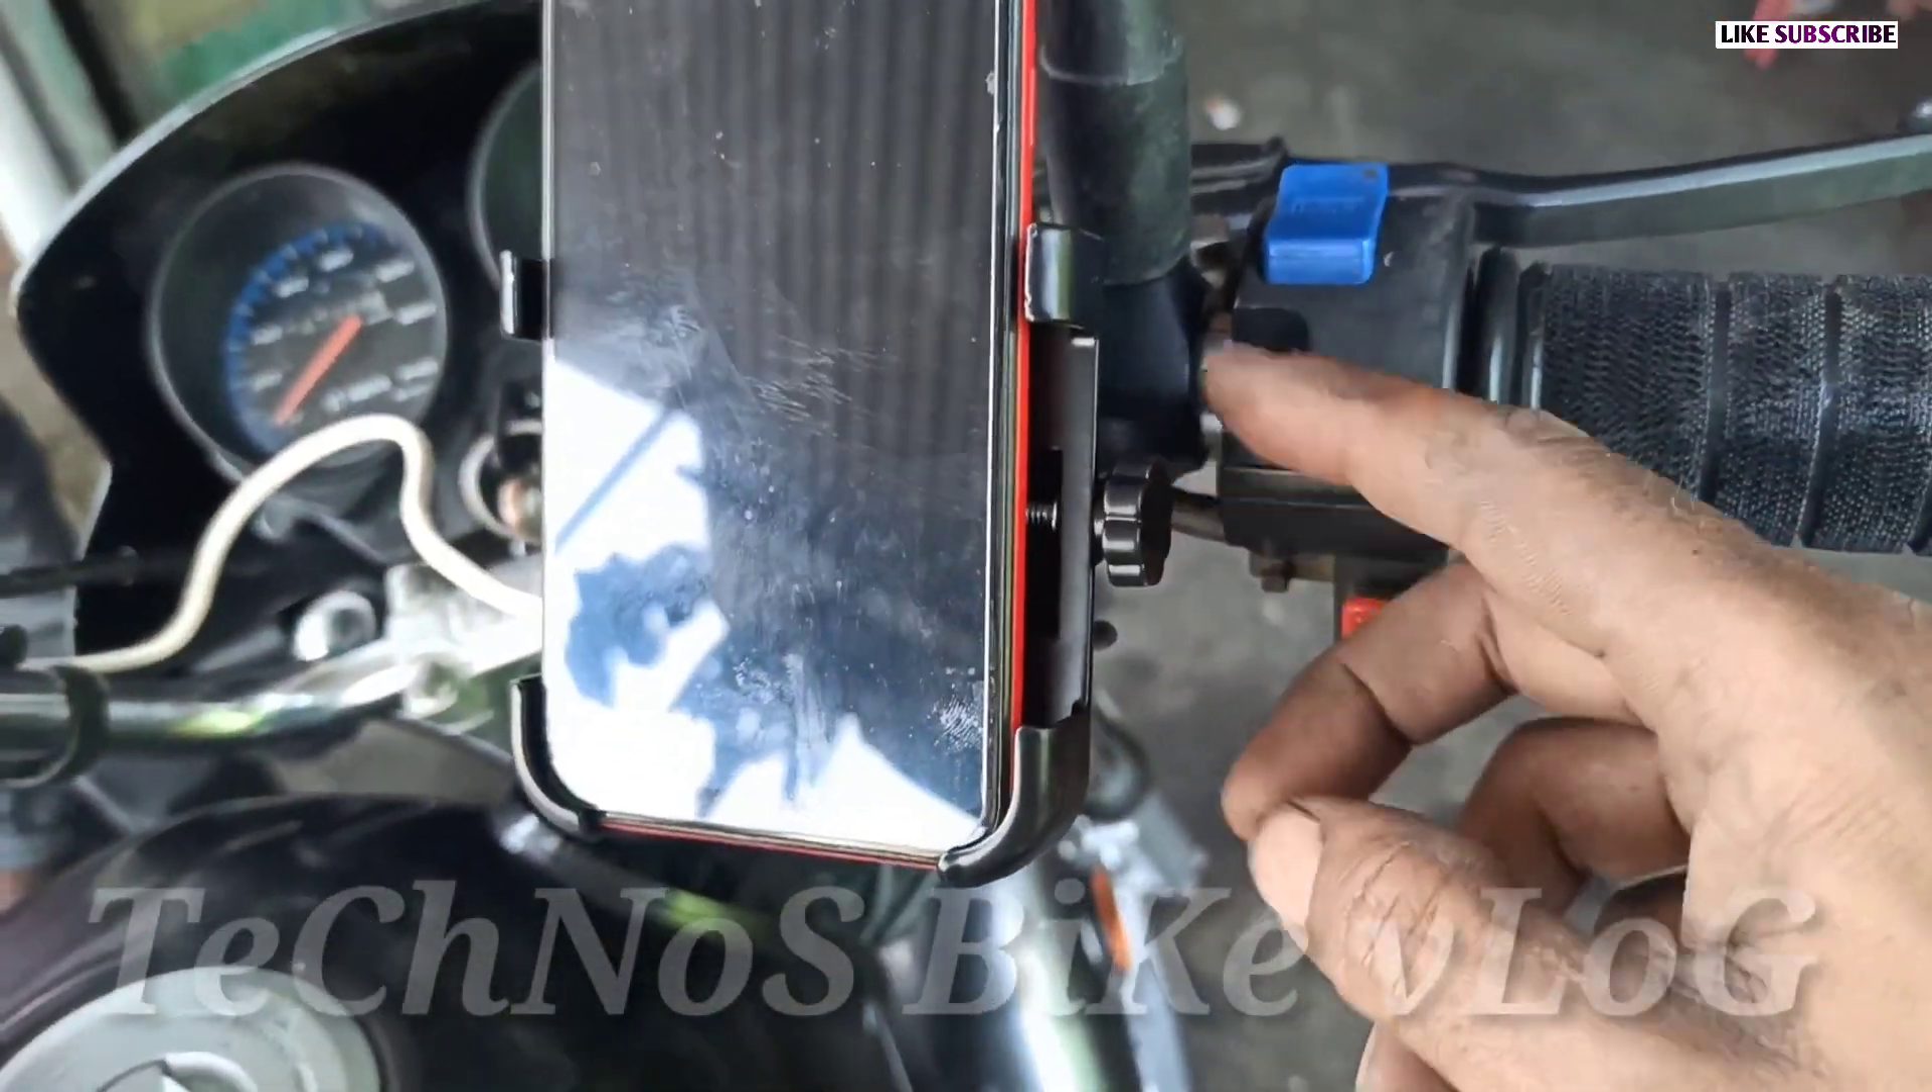यहां पर मोबाइल होल्डर लगा दिया।